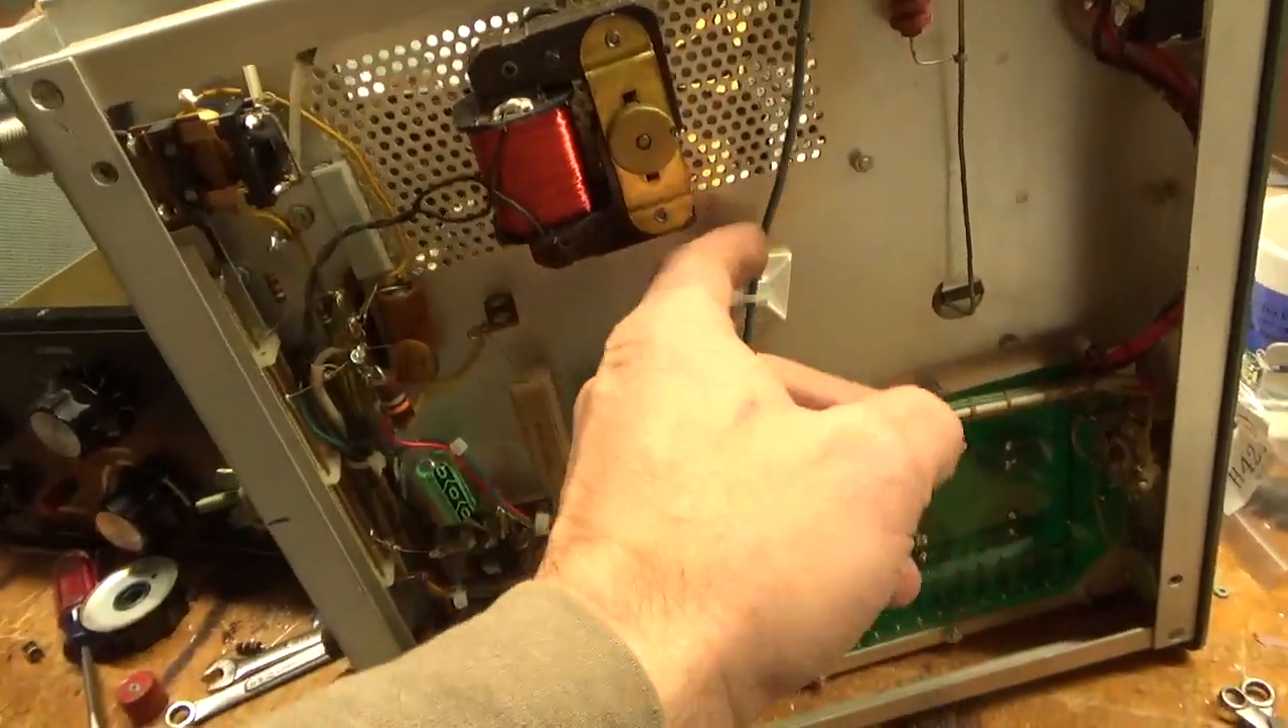I put this cable tie wire holder type thing in because I didn't want the B-positive flopping around.